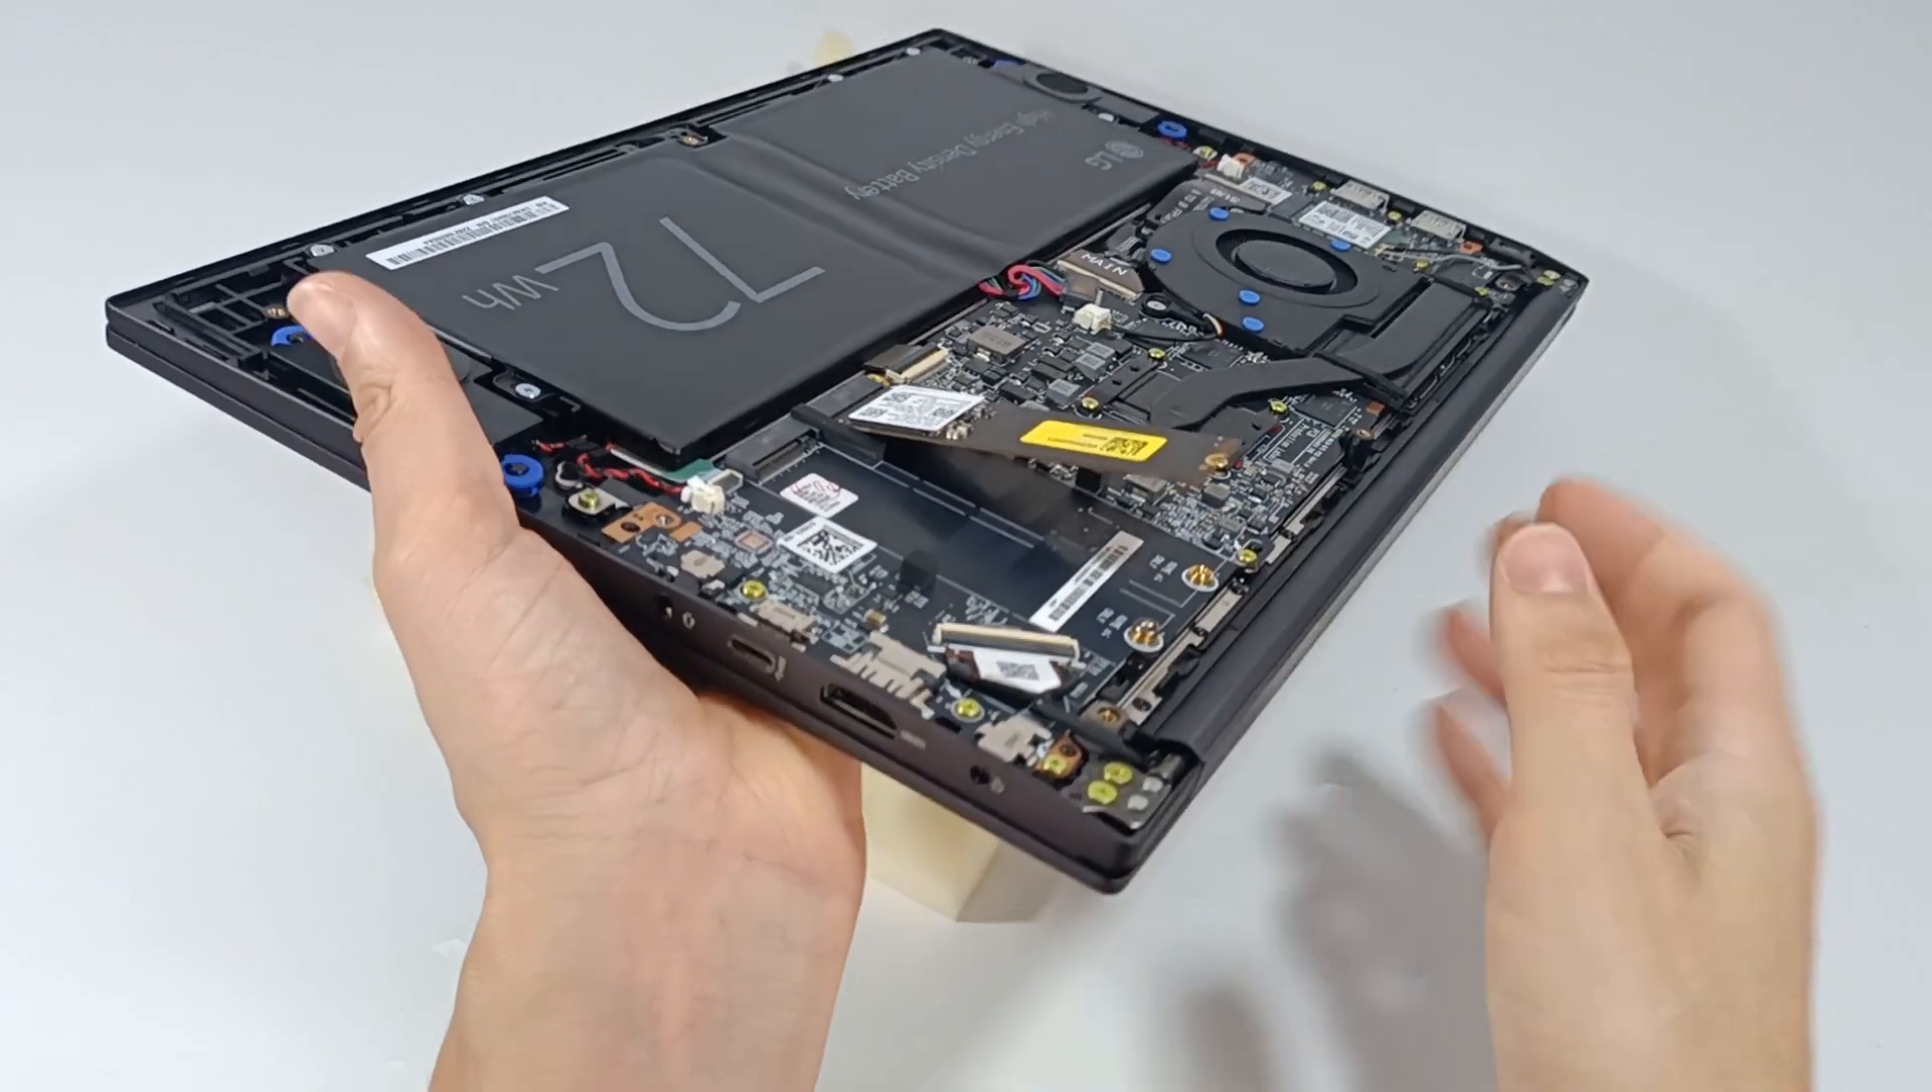The module fits in, but it's tilted because it is not secured.